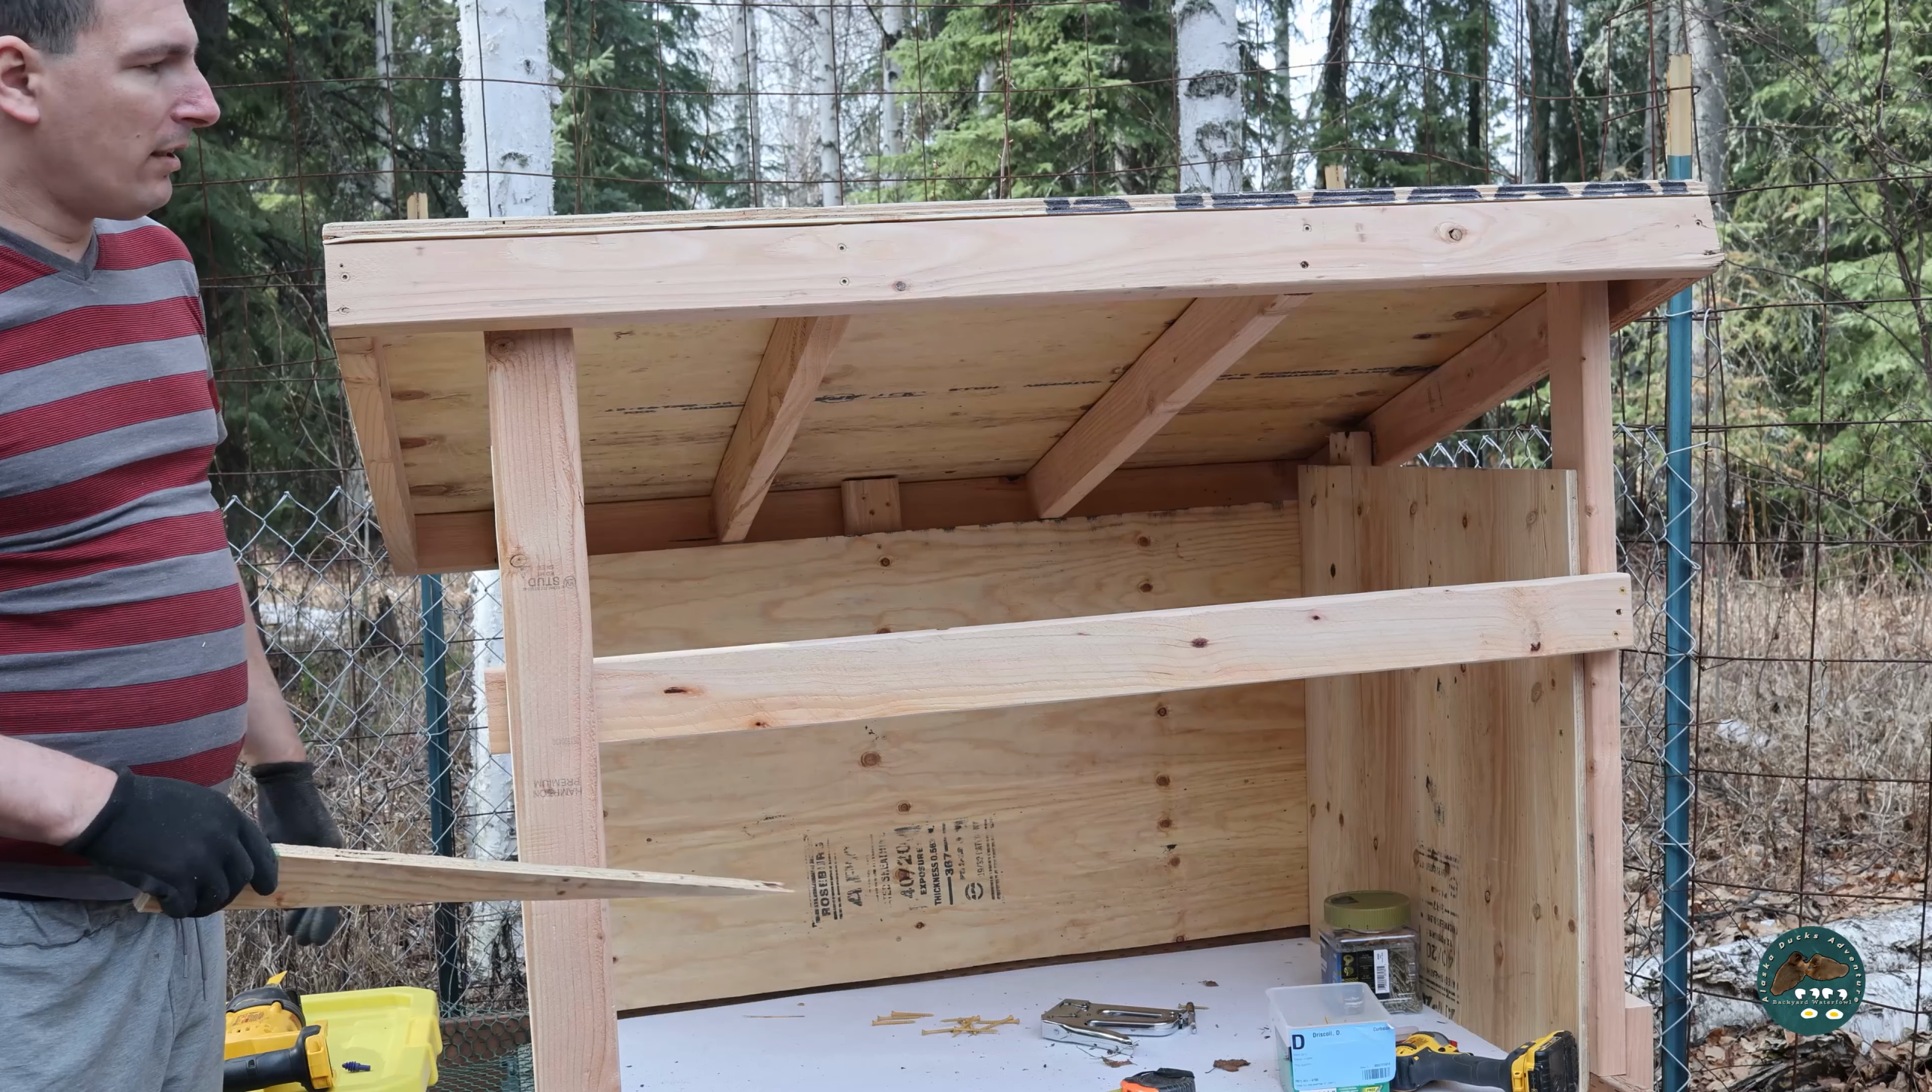I got the back wall in.